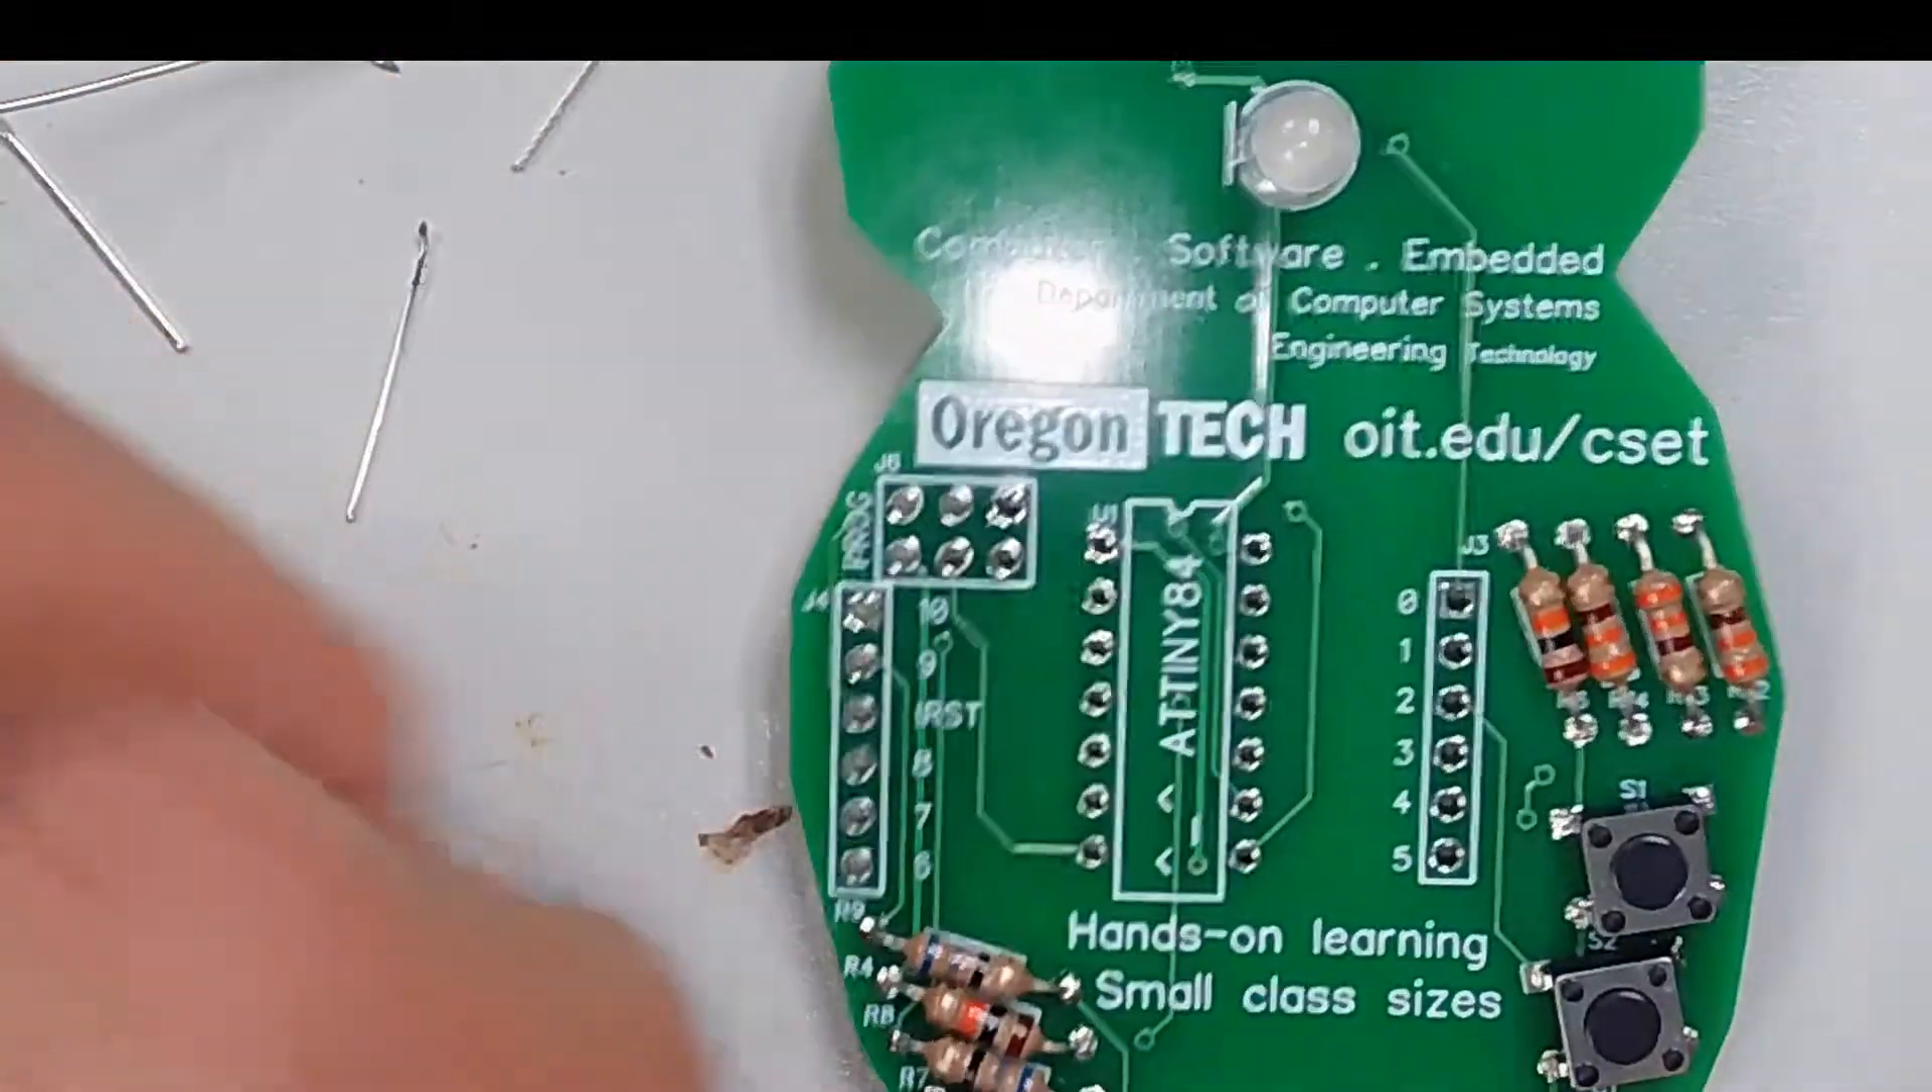So essentially we've assembled the entire board except for the microcontroller.